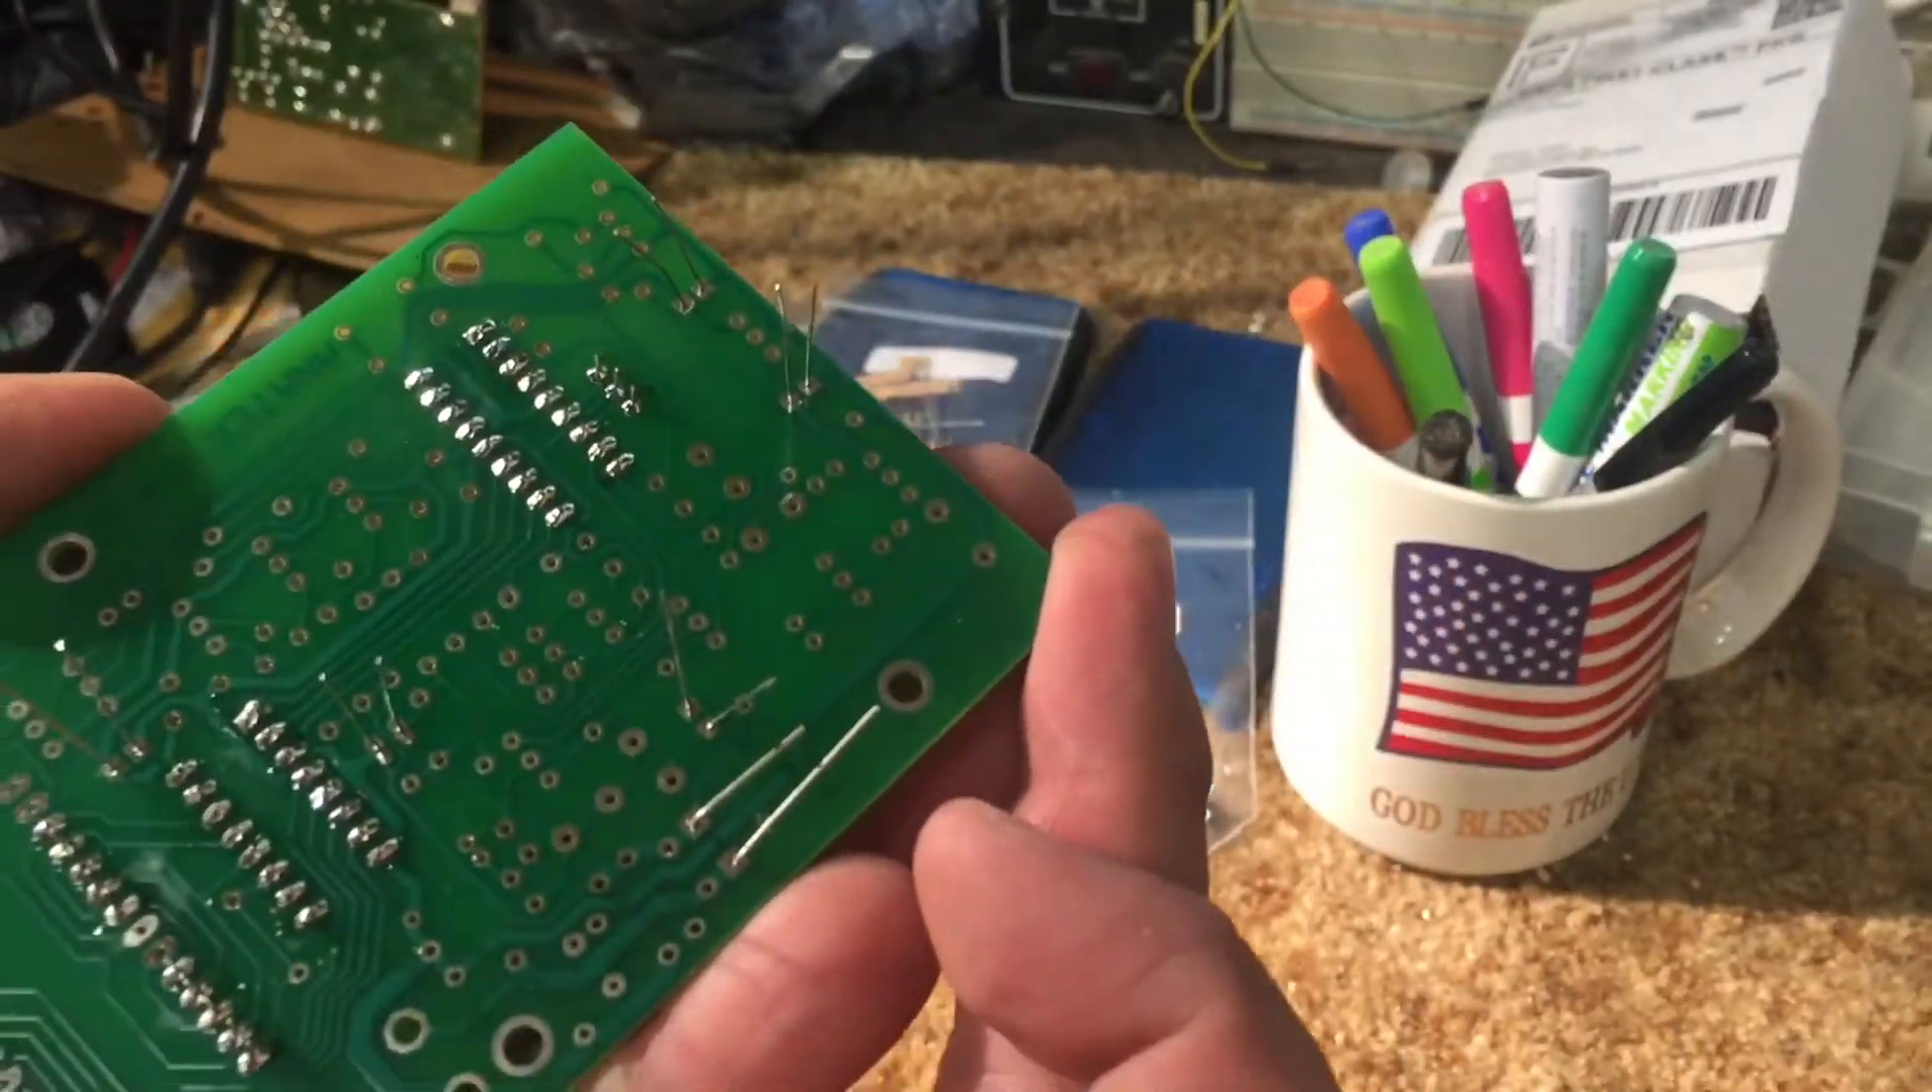And now you'll notice these are the first components that have extra long uh legs i will cut these off after i solder this set of uh one two three four five six capacitors.